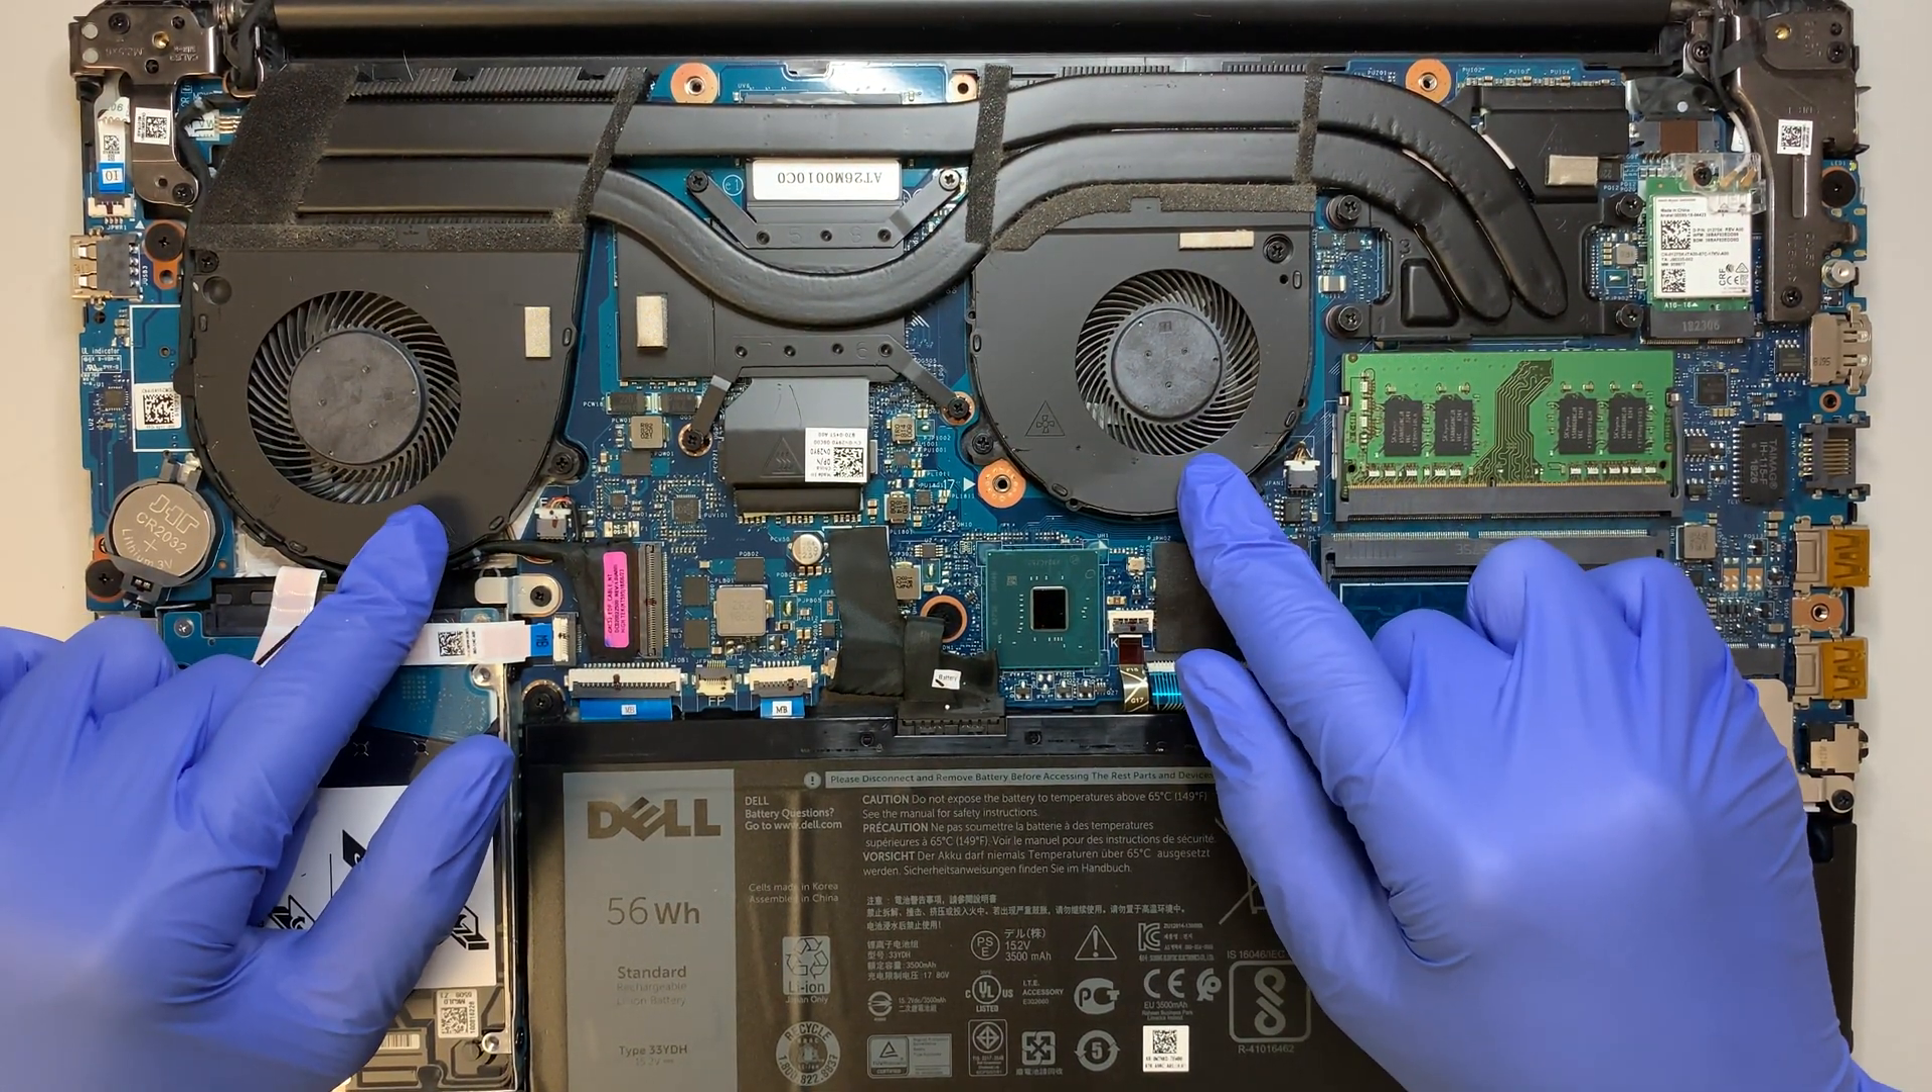Okay so once the back plate is removed you get to see your entire computer here.